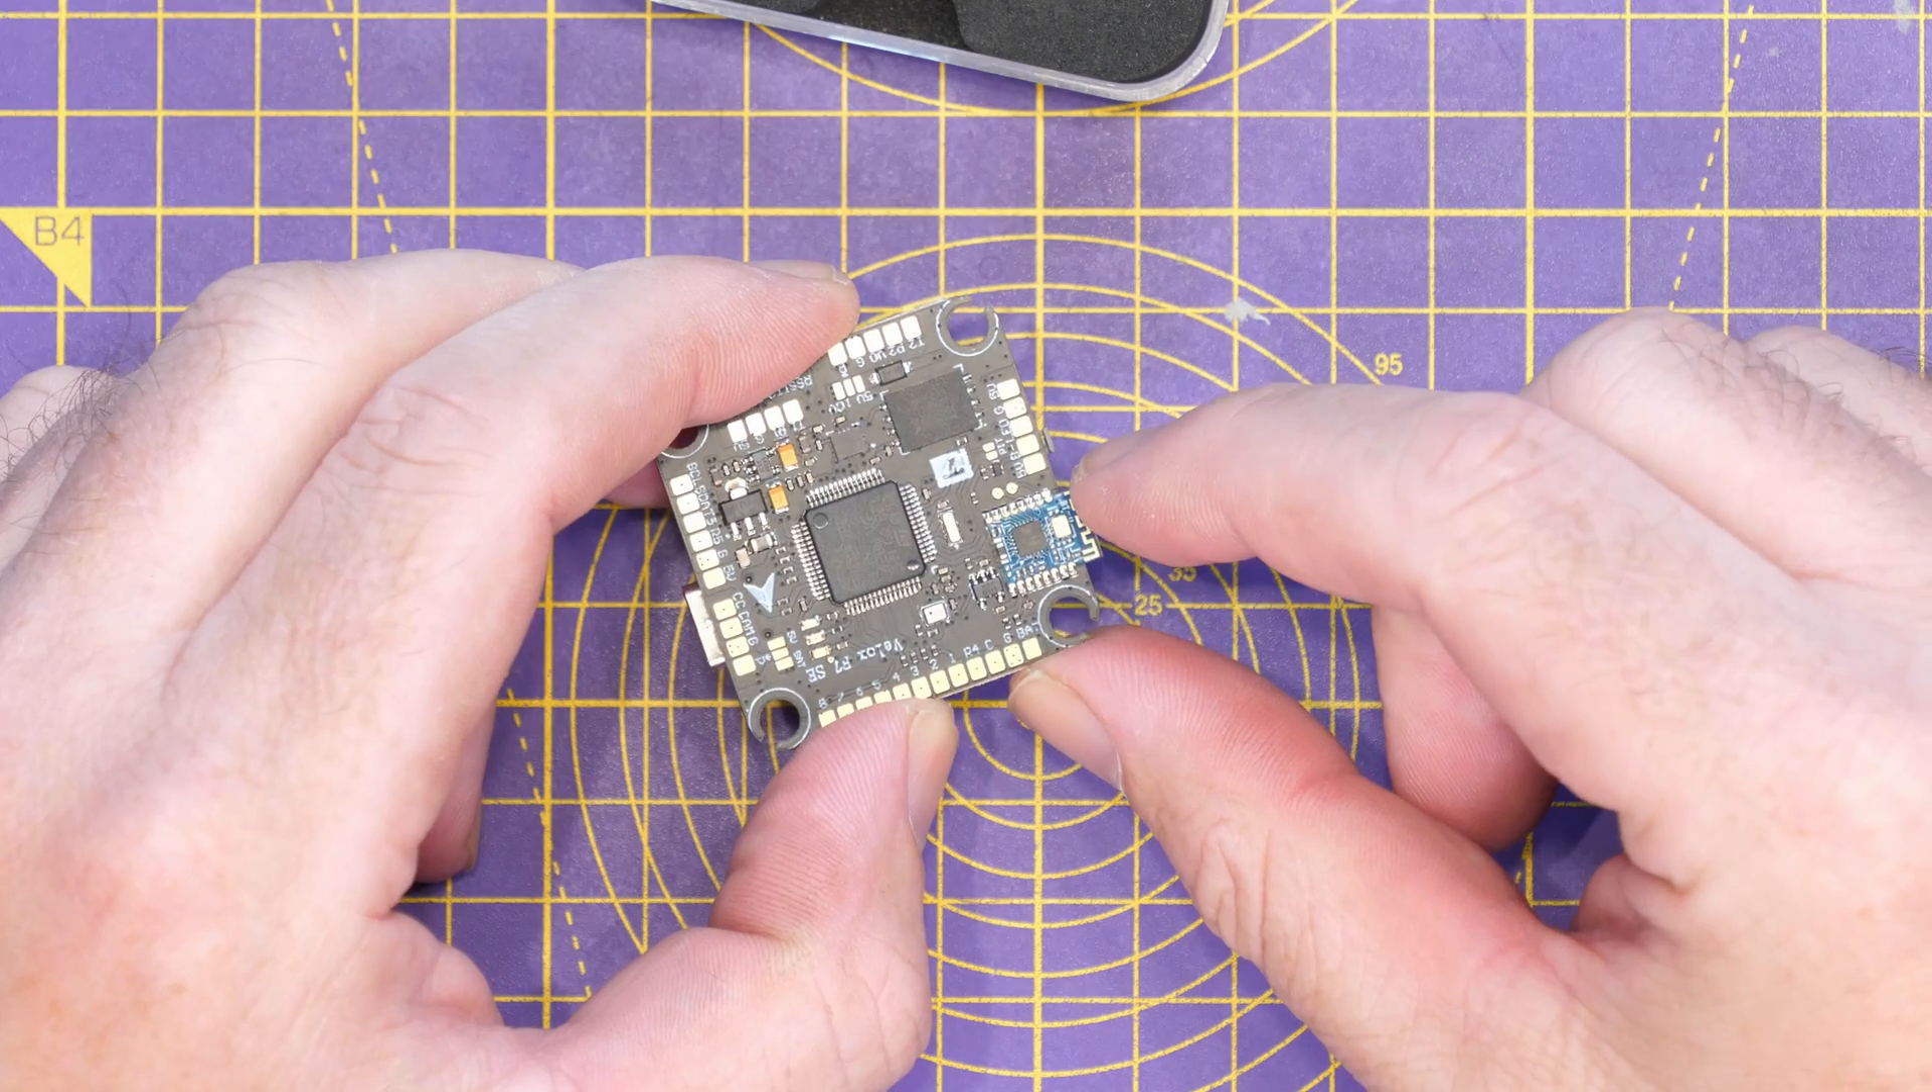It's this little secondary board and you can see that it does stick out a little bit beyond the side of the main PCB.